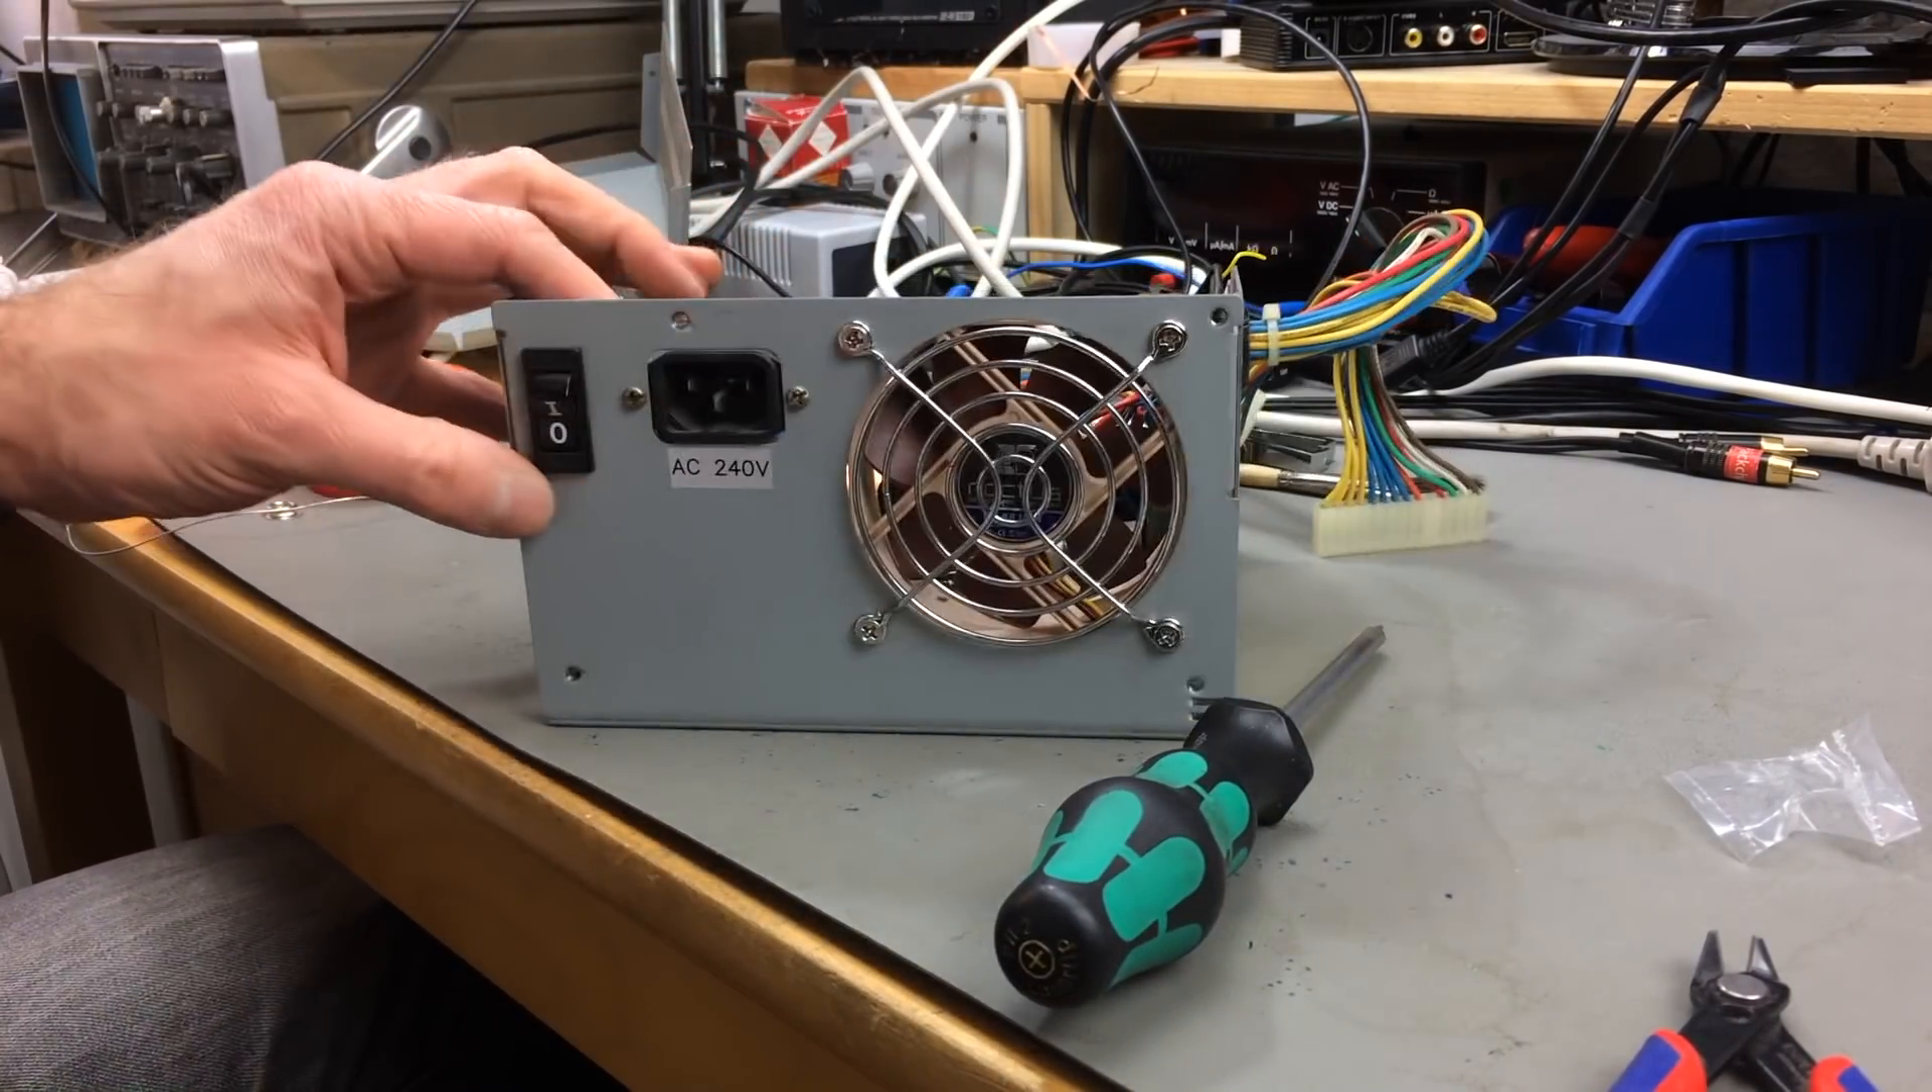Okay, got the new fan in.